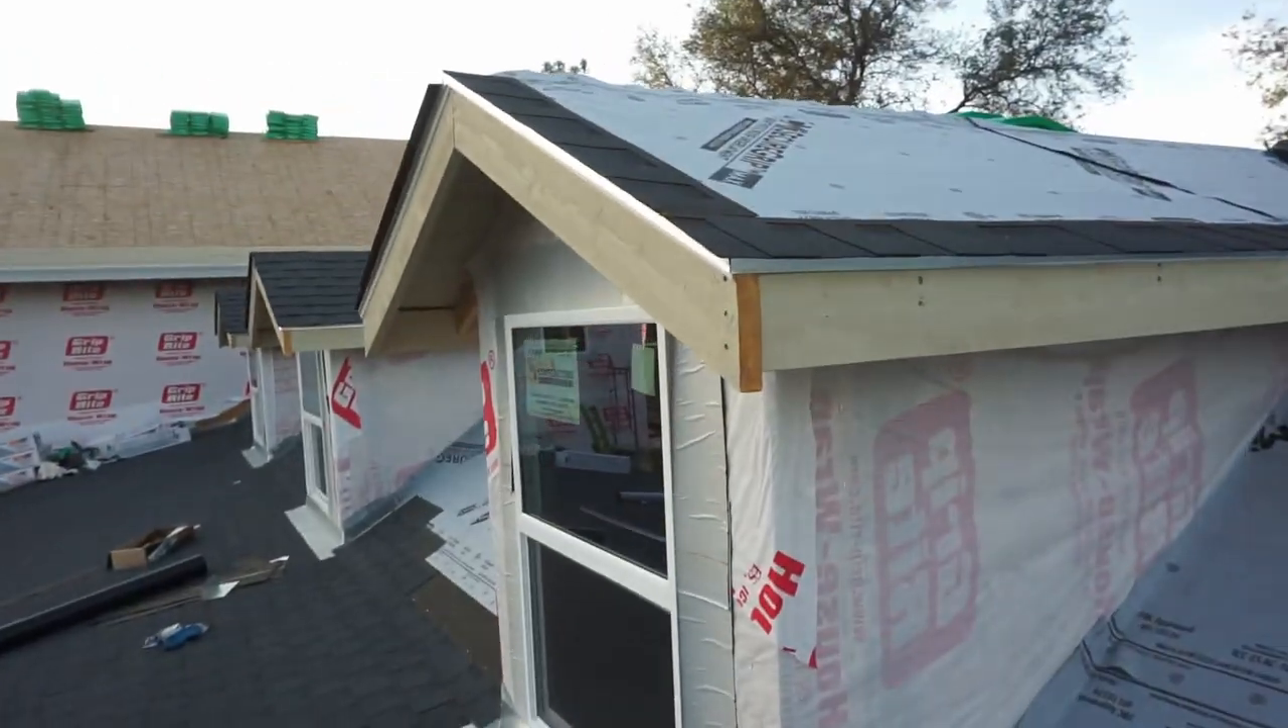Got the underlayment on there. On top of that's the shingles.